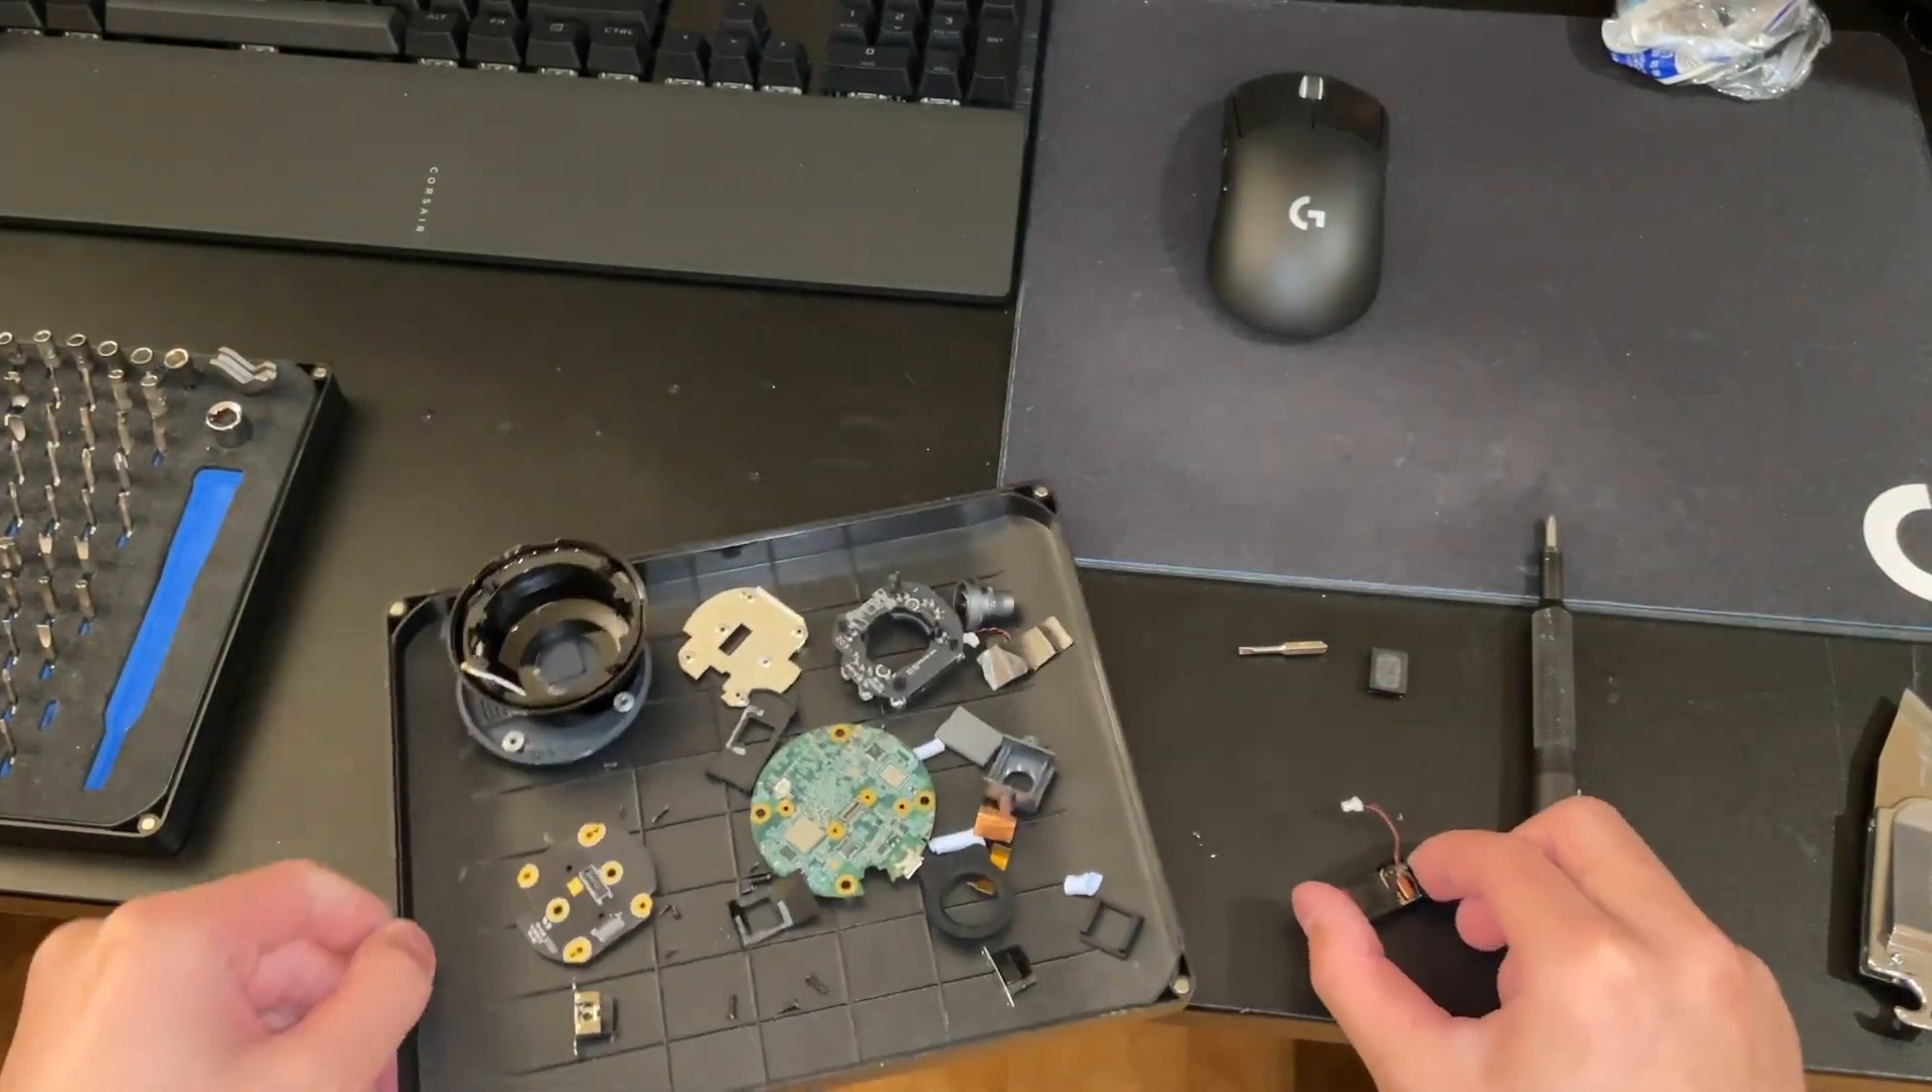So that's it complete tear down of the google nest cam i think first generation.